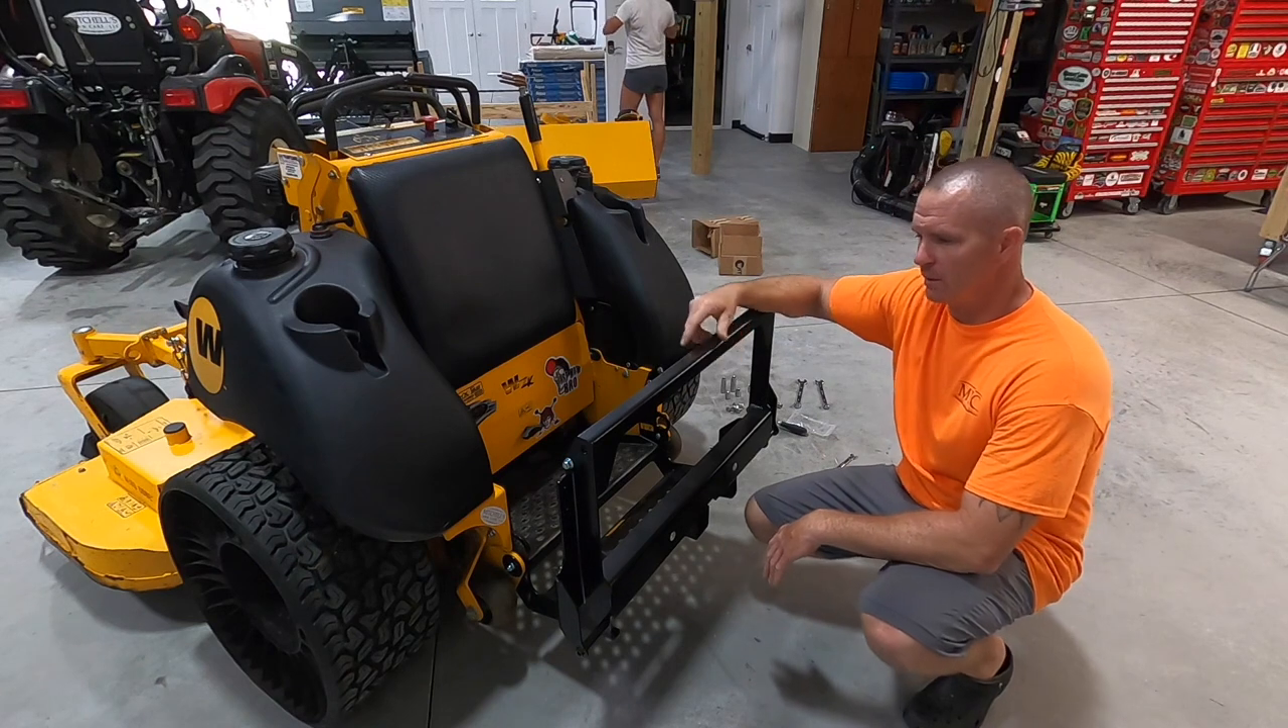The platform and receiver weldment has been attached to the back of the ZK.